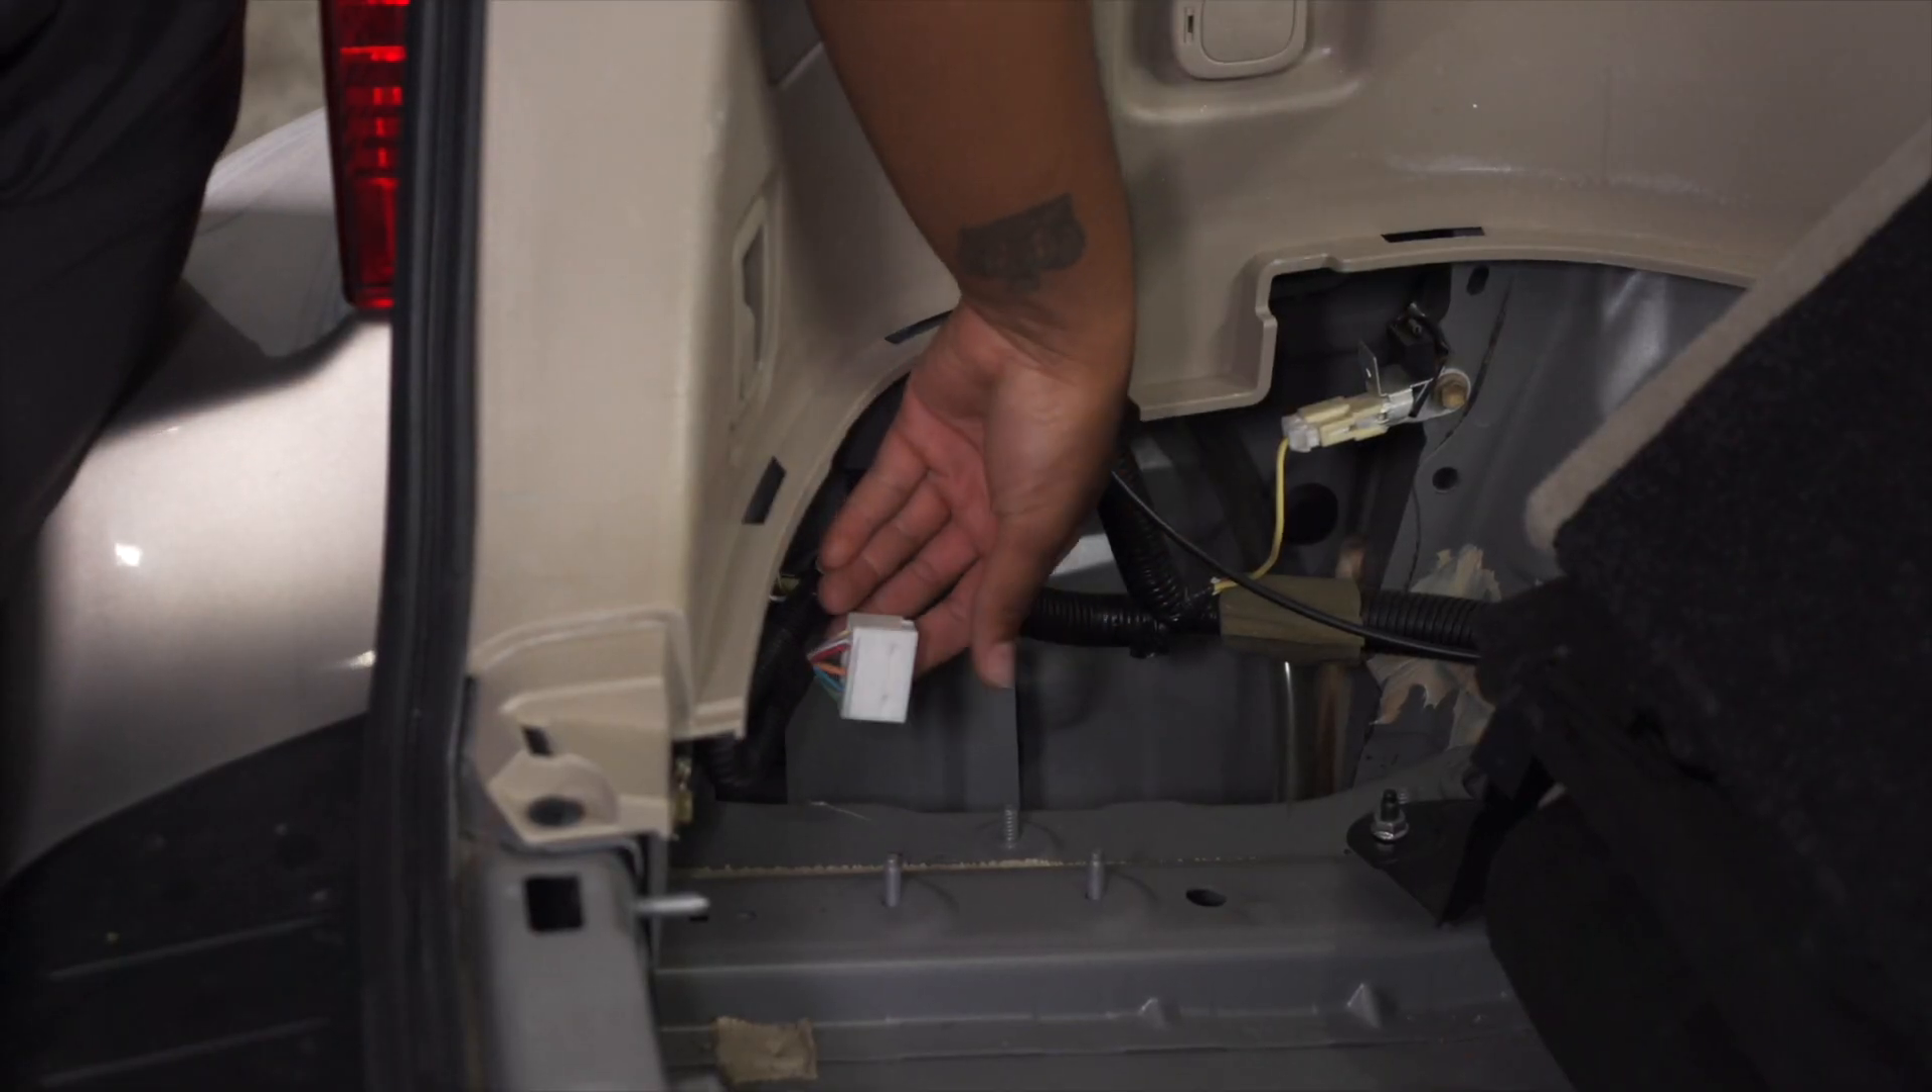With the black paneling on the driver's side removed, it reveals the quick connect.